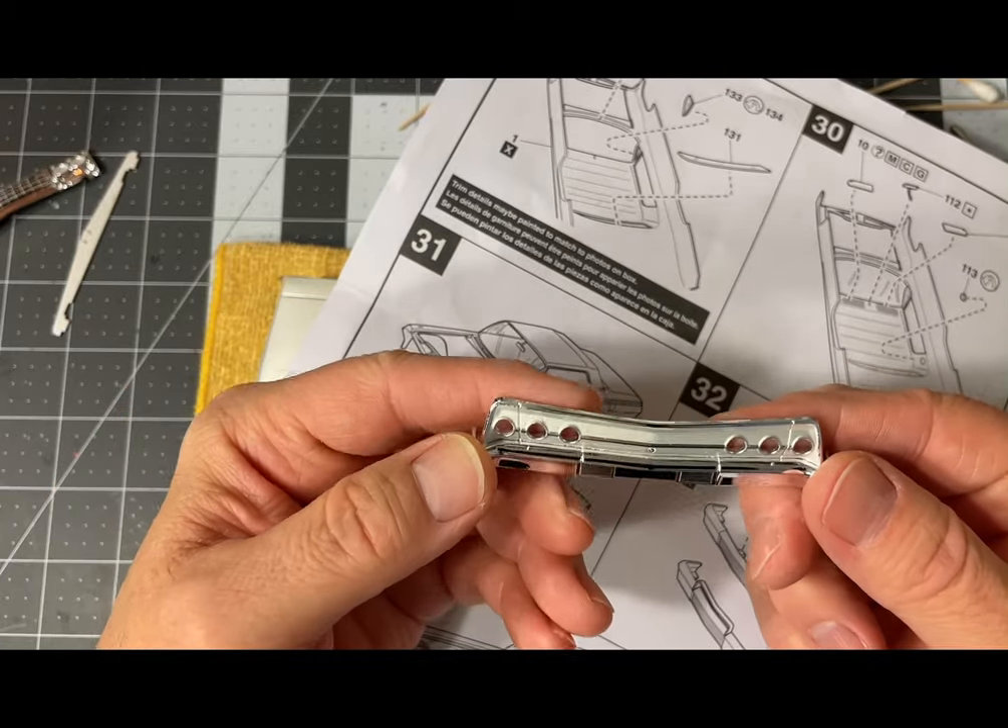I do still have to put the clear red tail lenses in so i'm going to do that right now.